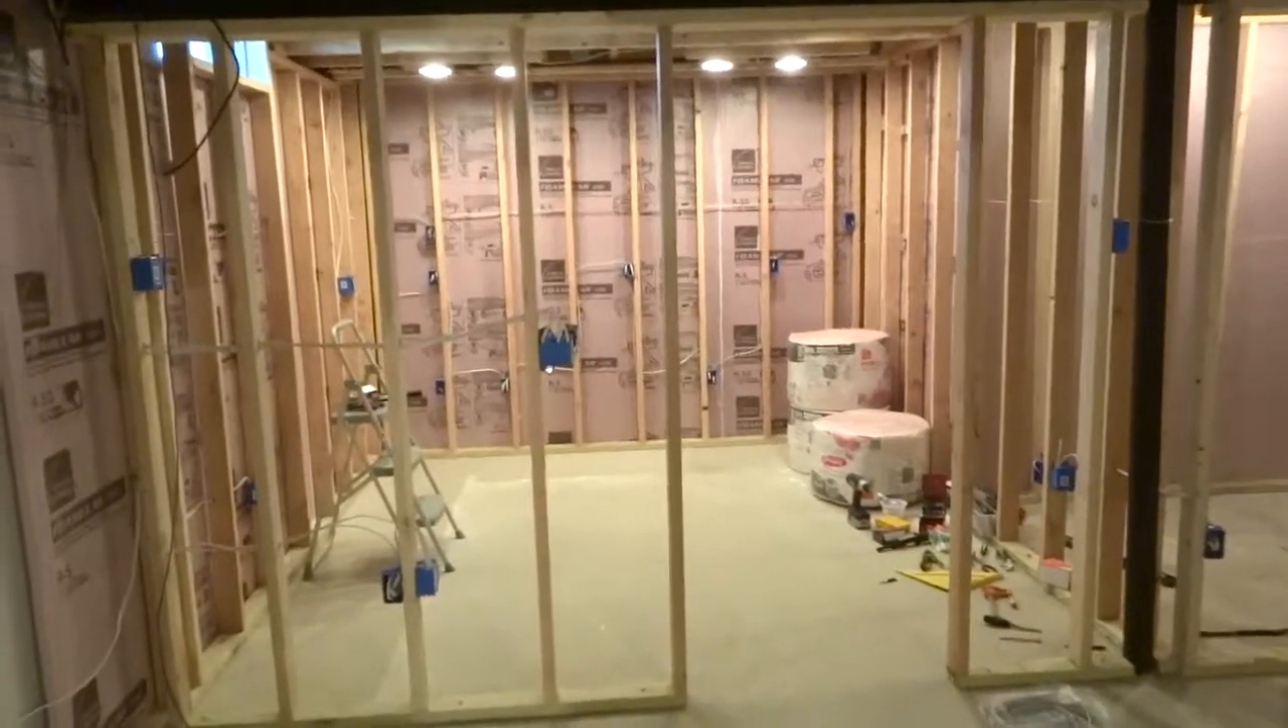At this point I have all the framing and wiring completed.